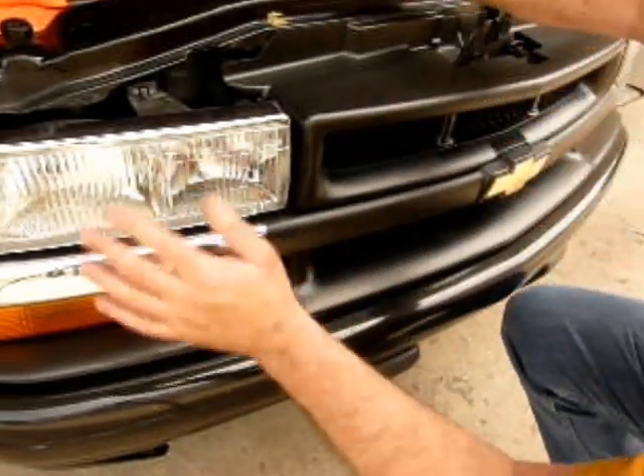I took all the paper out from behind the grill and popped the grill back into place, and I cleaned up some of the headlamp and stuff.